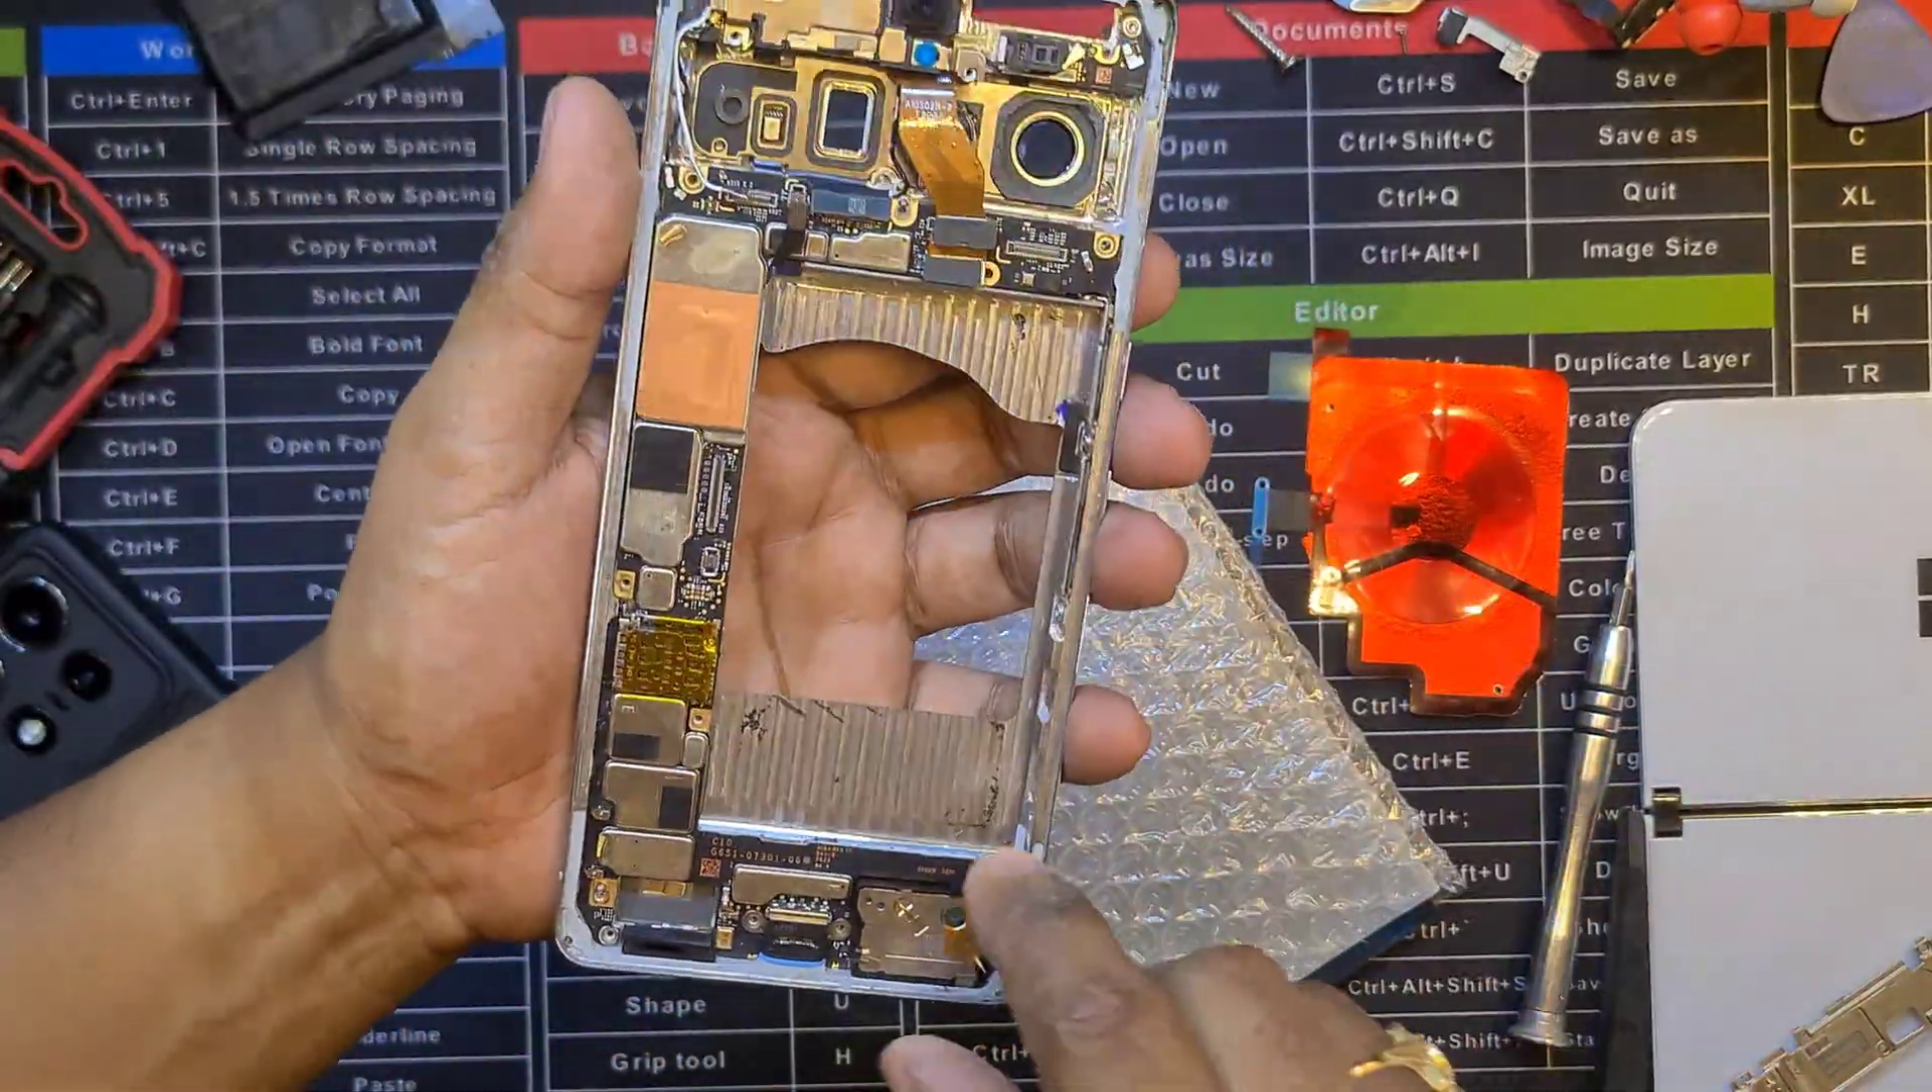Just like that the battery is out.